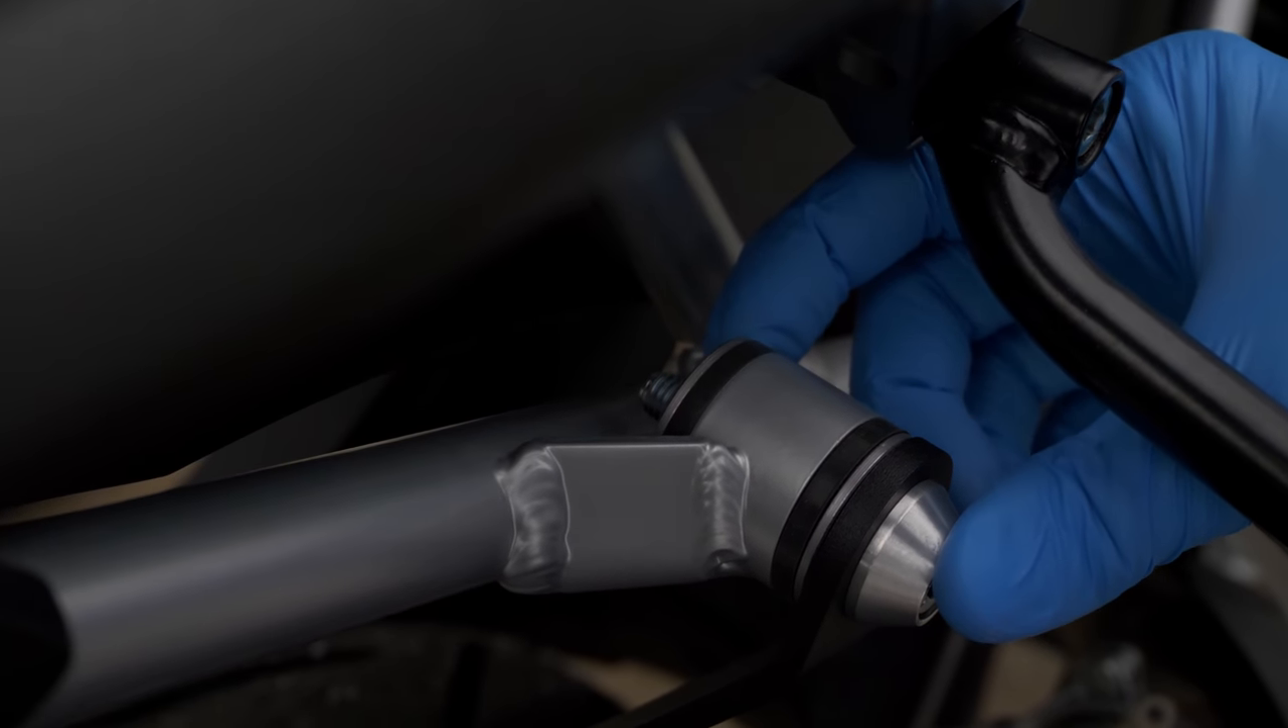If you look on the back side you can see a little bit of the screw here hanging out.